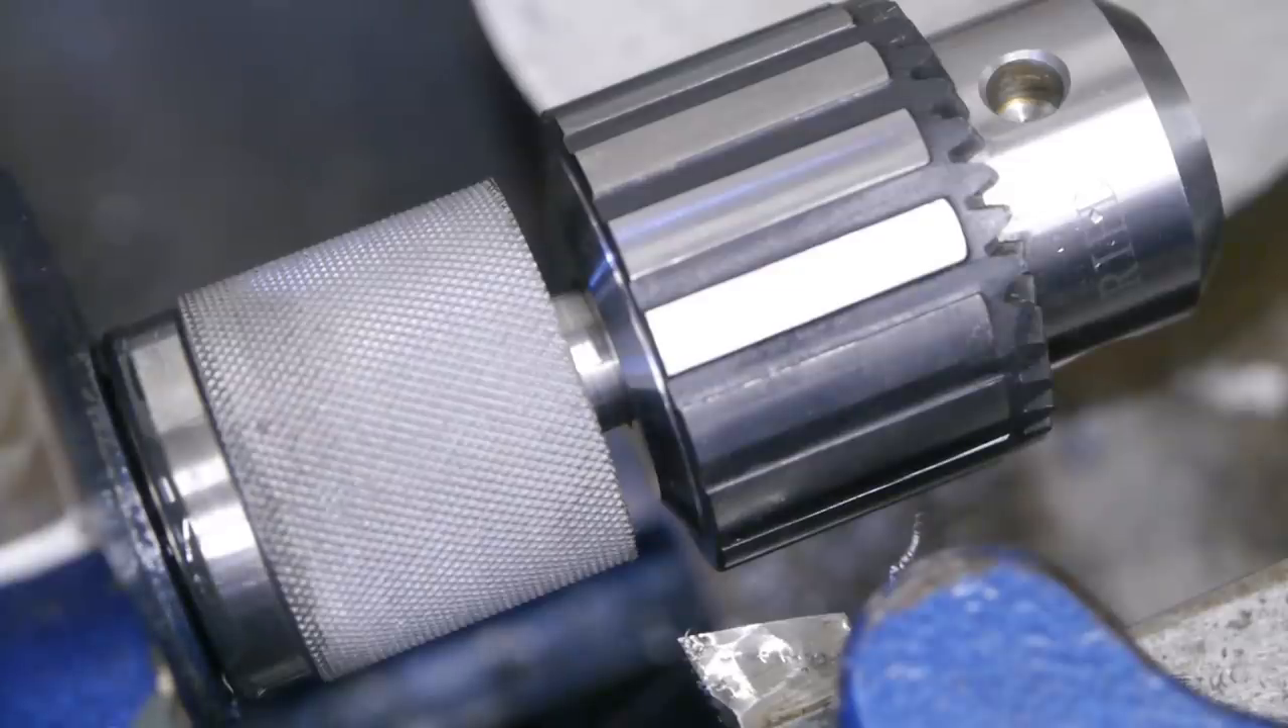I'm never going to get the chuck to sit flush against the shoulder but I would like to be a little closer.